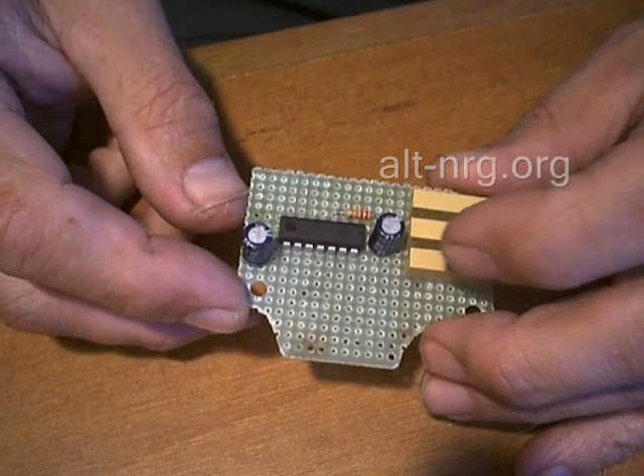These are the two electrolytic capacitors. I've already assembled those.